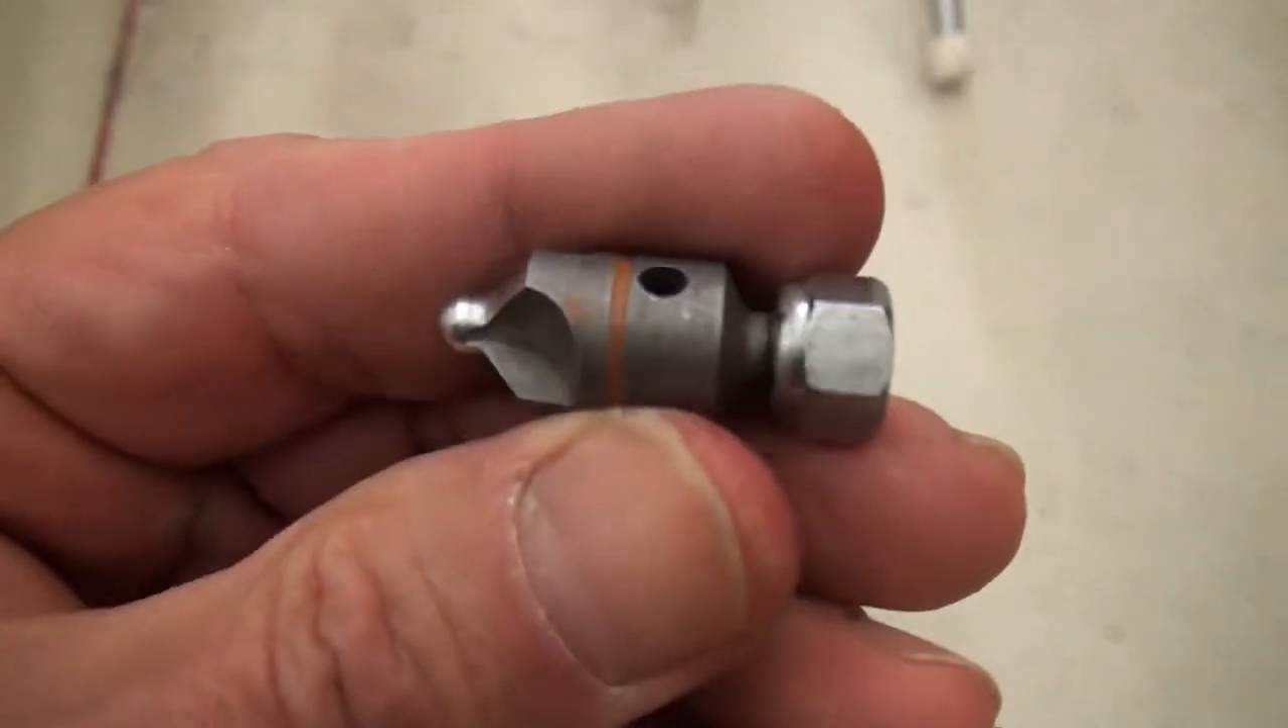I've got a countersink bit. And you can see I put a stop nut on it.